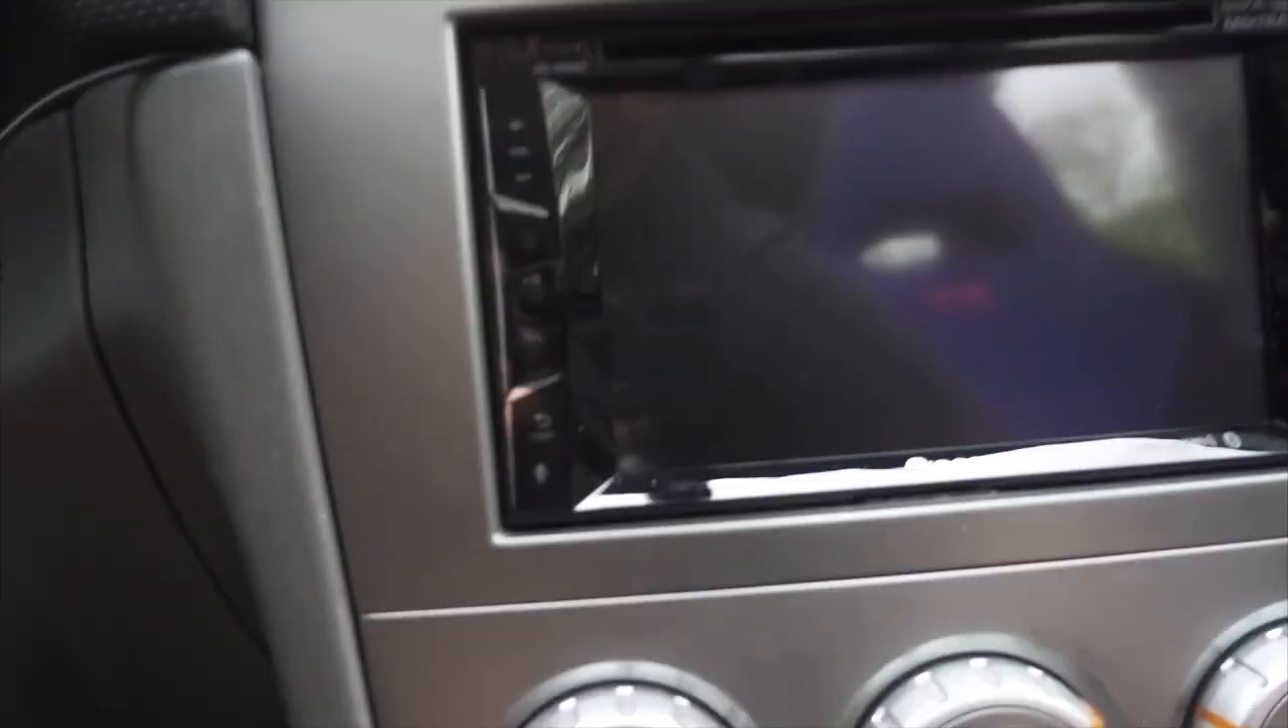That's it new Pioneer head unit installed.